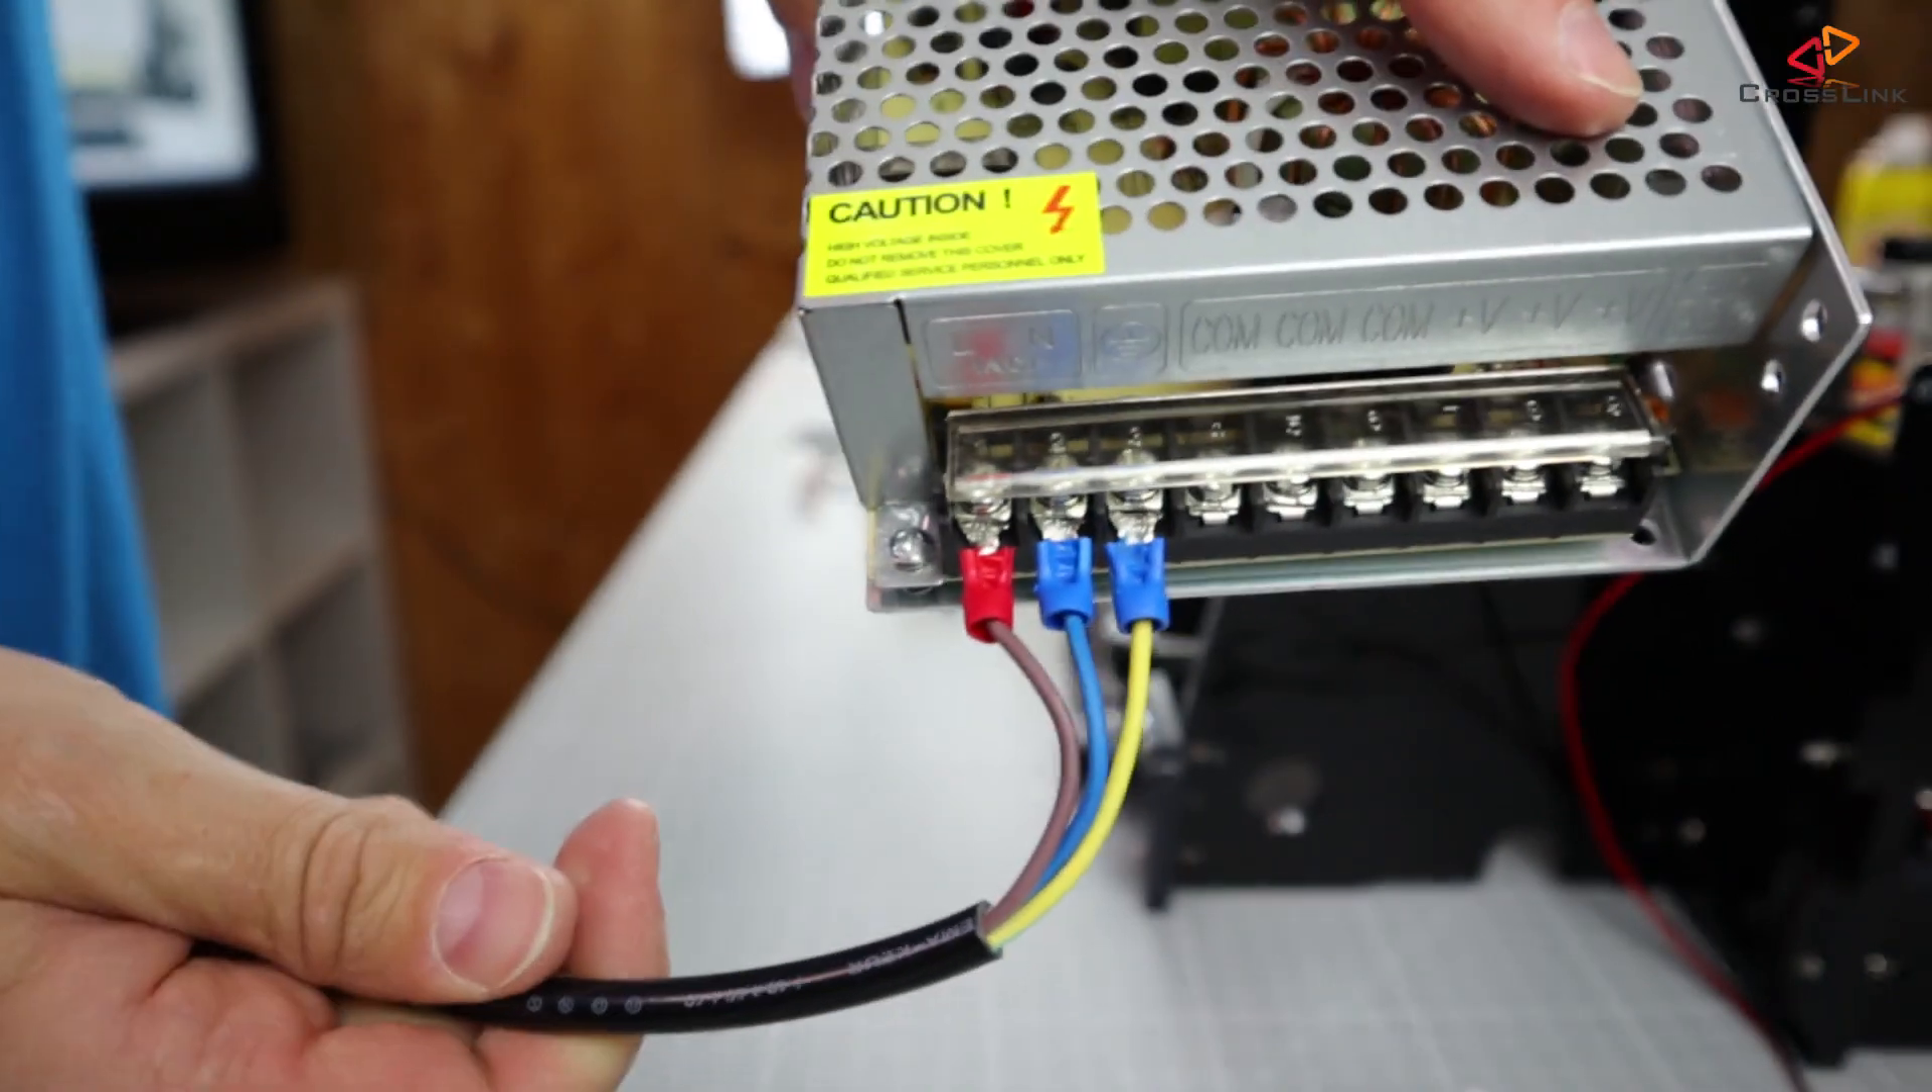So now we've basically insulated the three cables to have a better connection to the power supply so that's how it should look like when it's done.